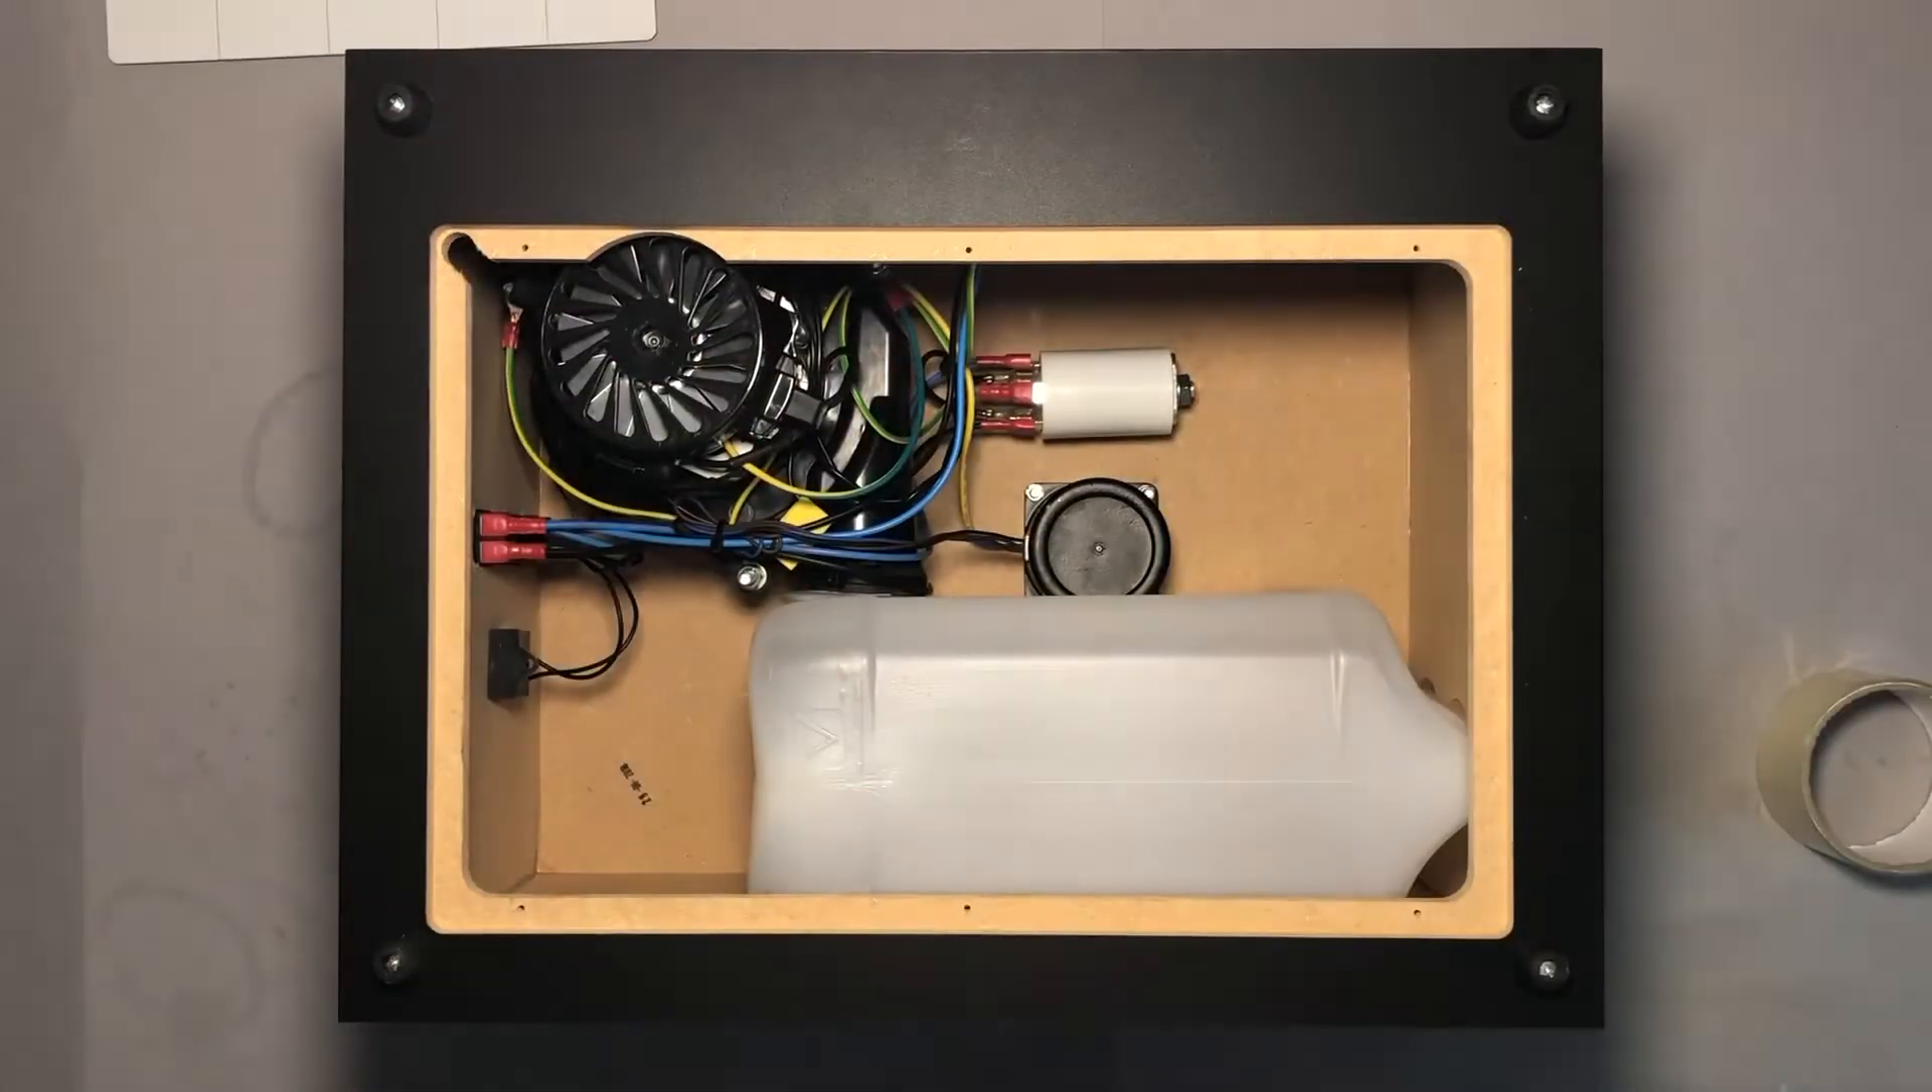The lid is out and I can see that it's not much stuff inside.